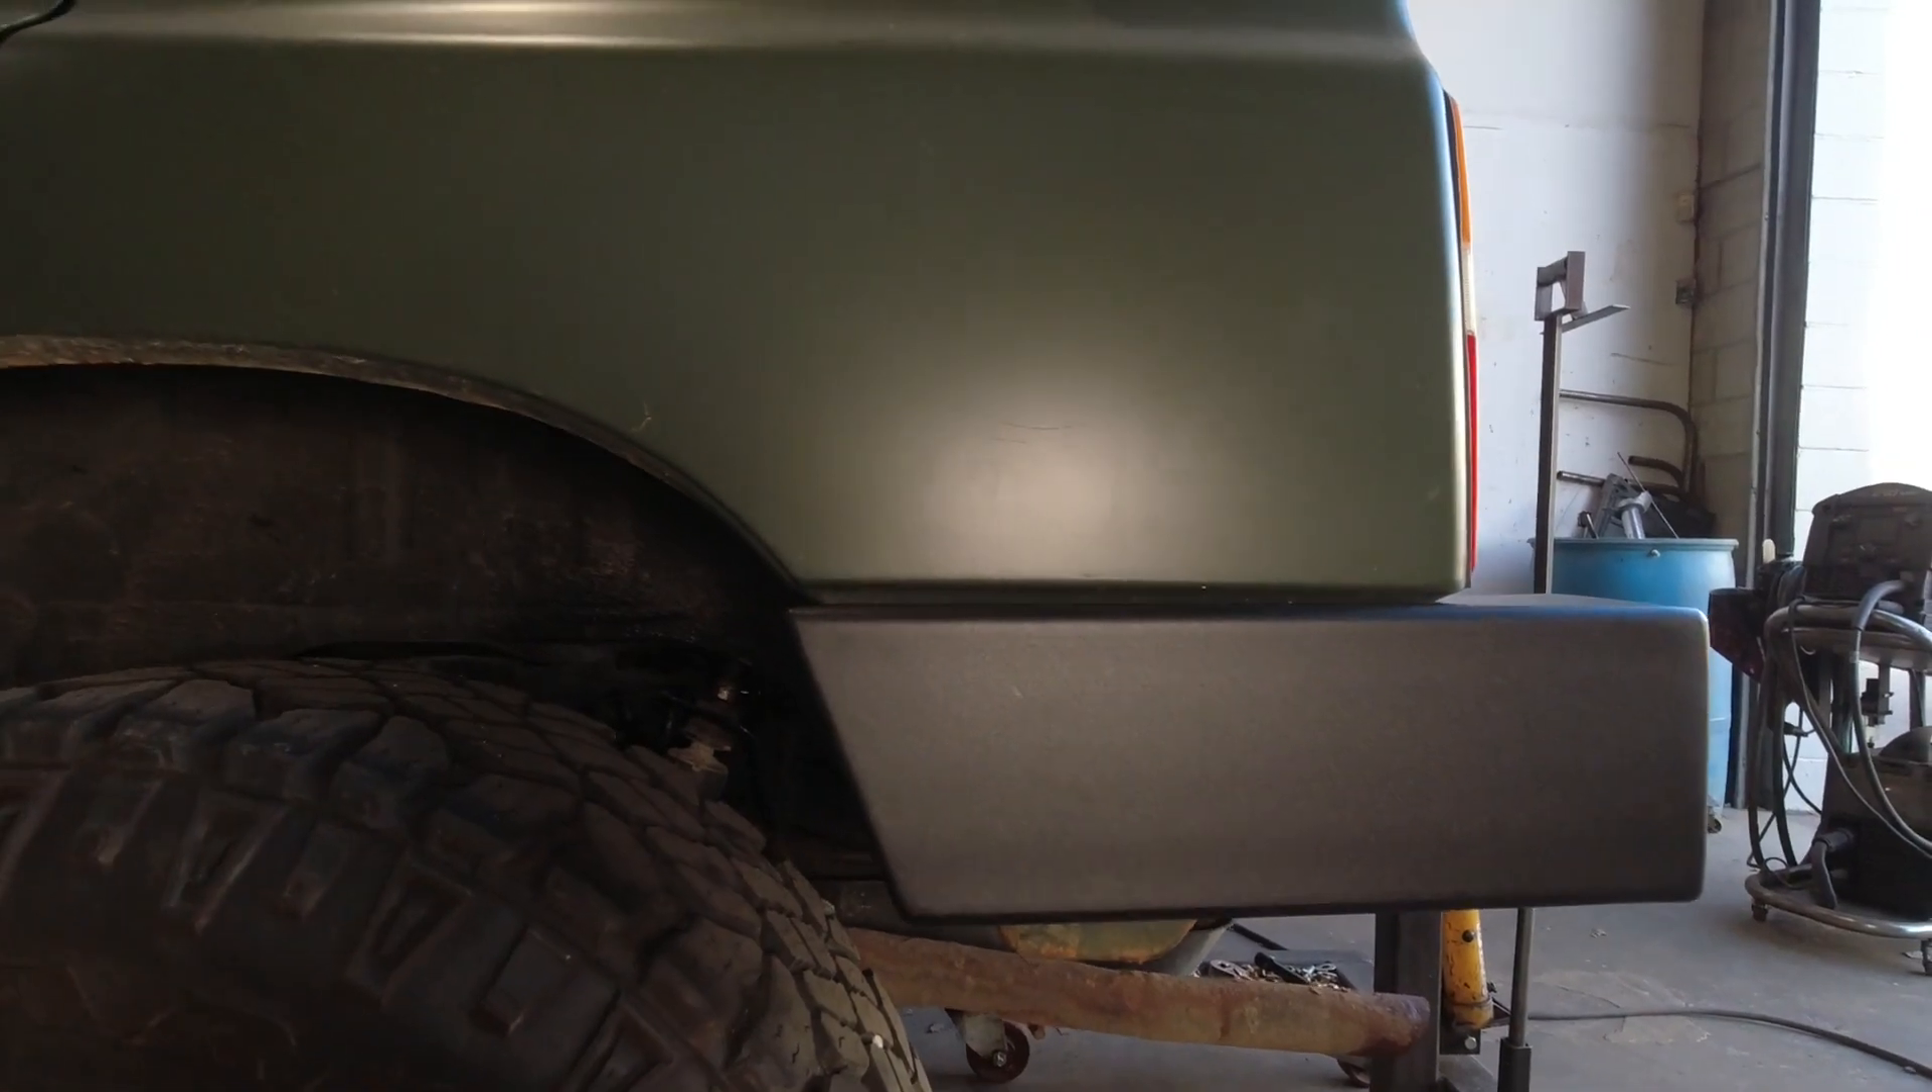So in my case as you can see the bumper lines up quite nicely i would say that it's maybe a tiny bit low at the front.